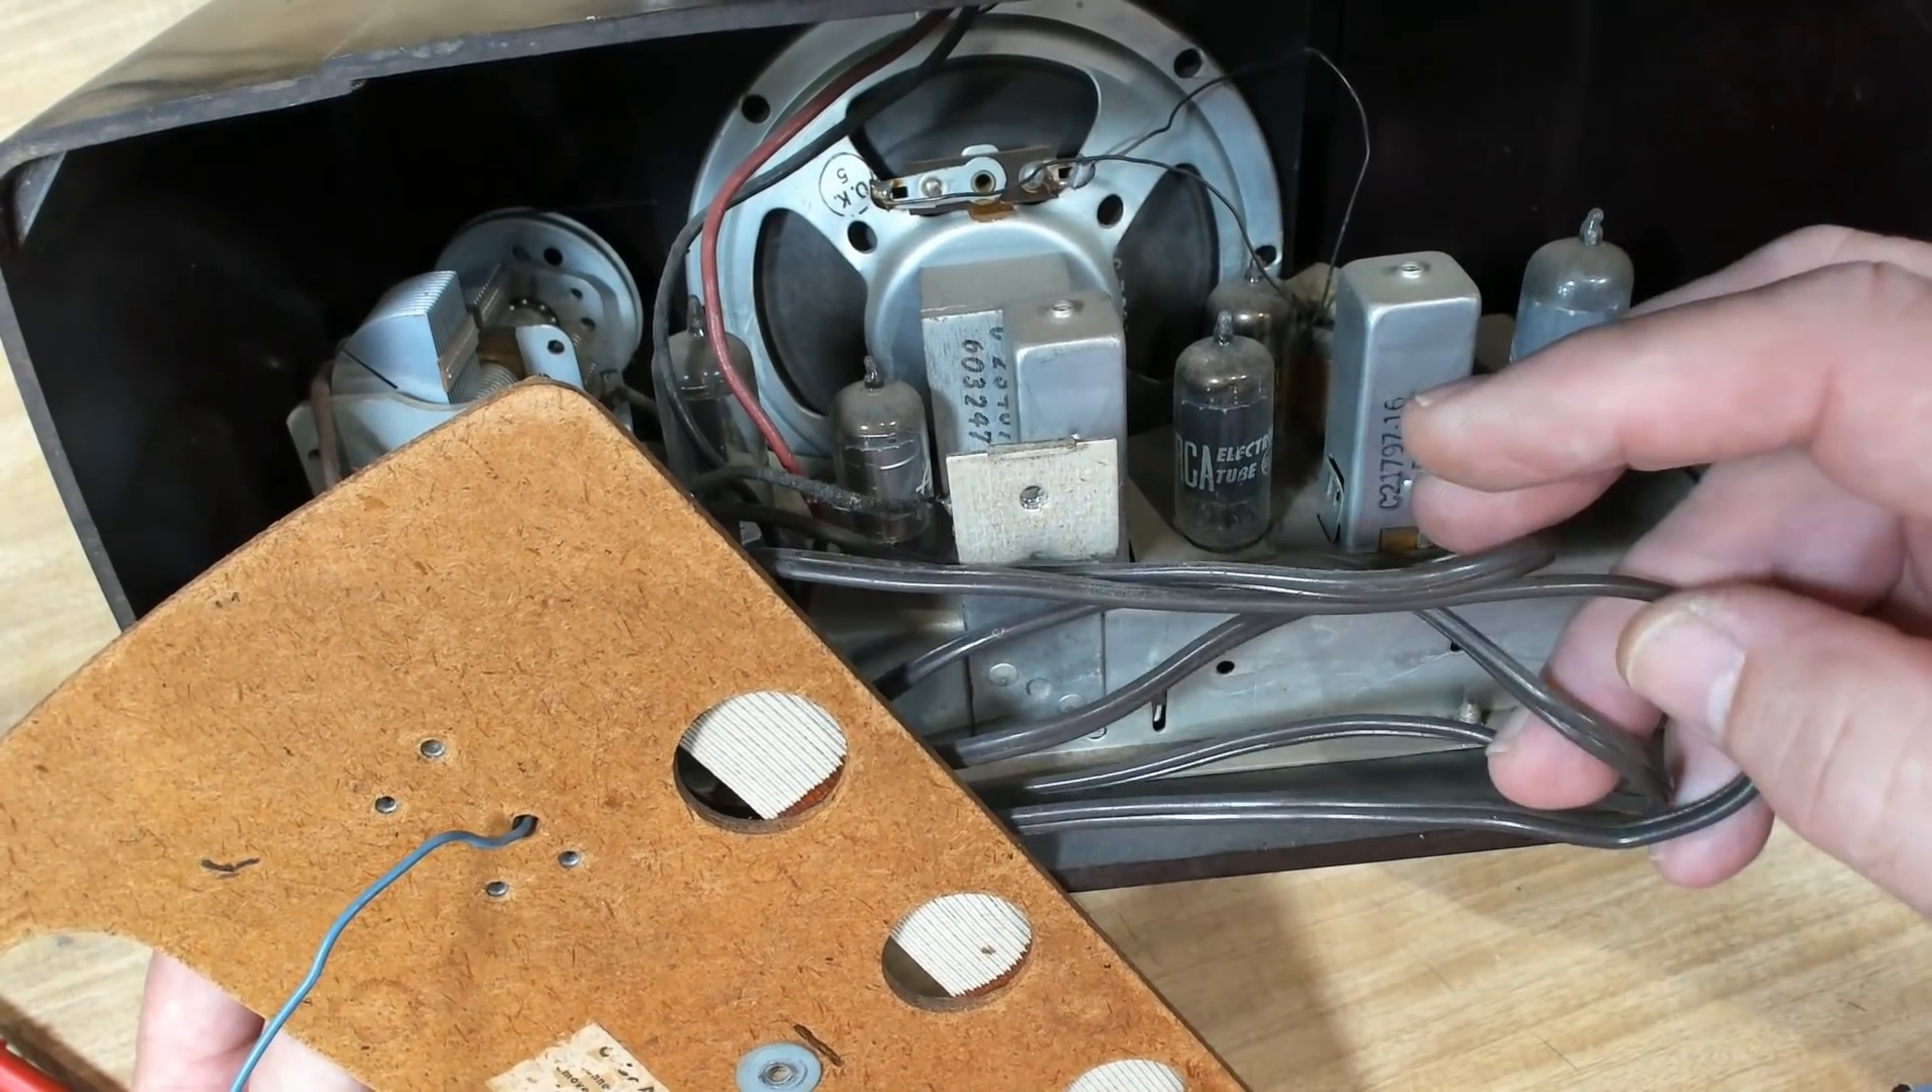I've taken the back off the other radio.